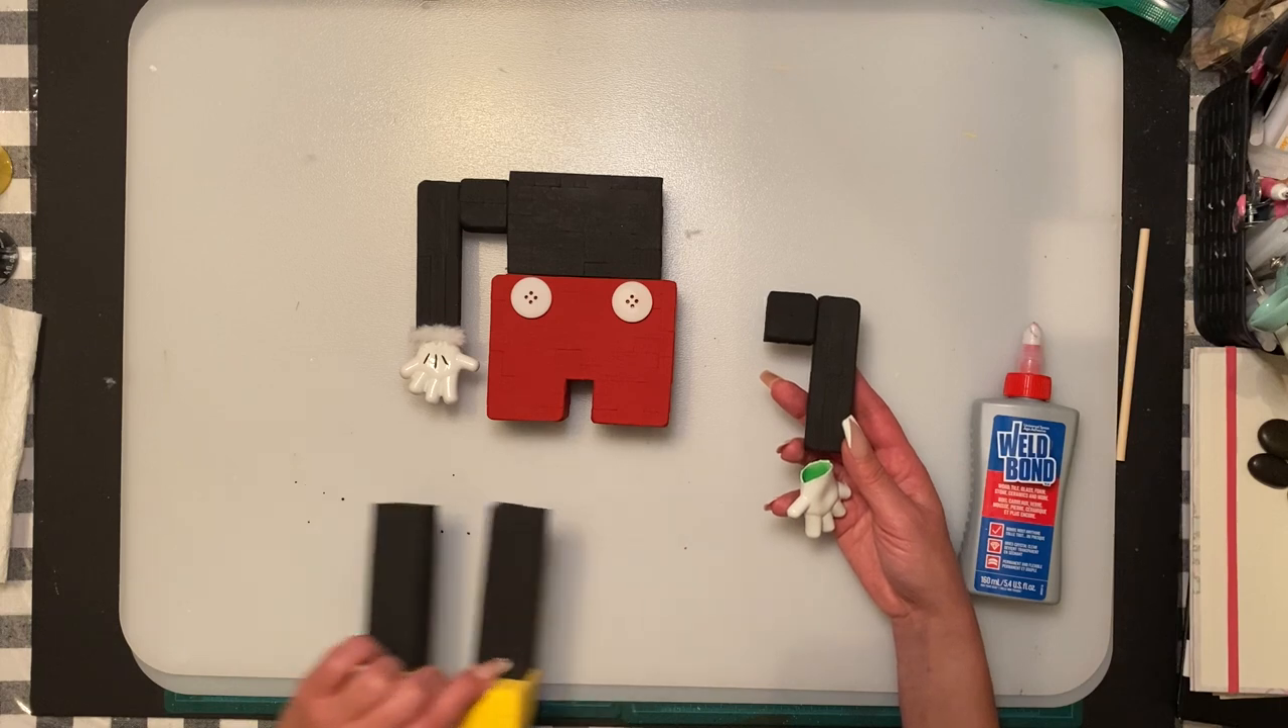I still haven't put the legs on yet.